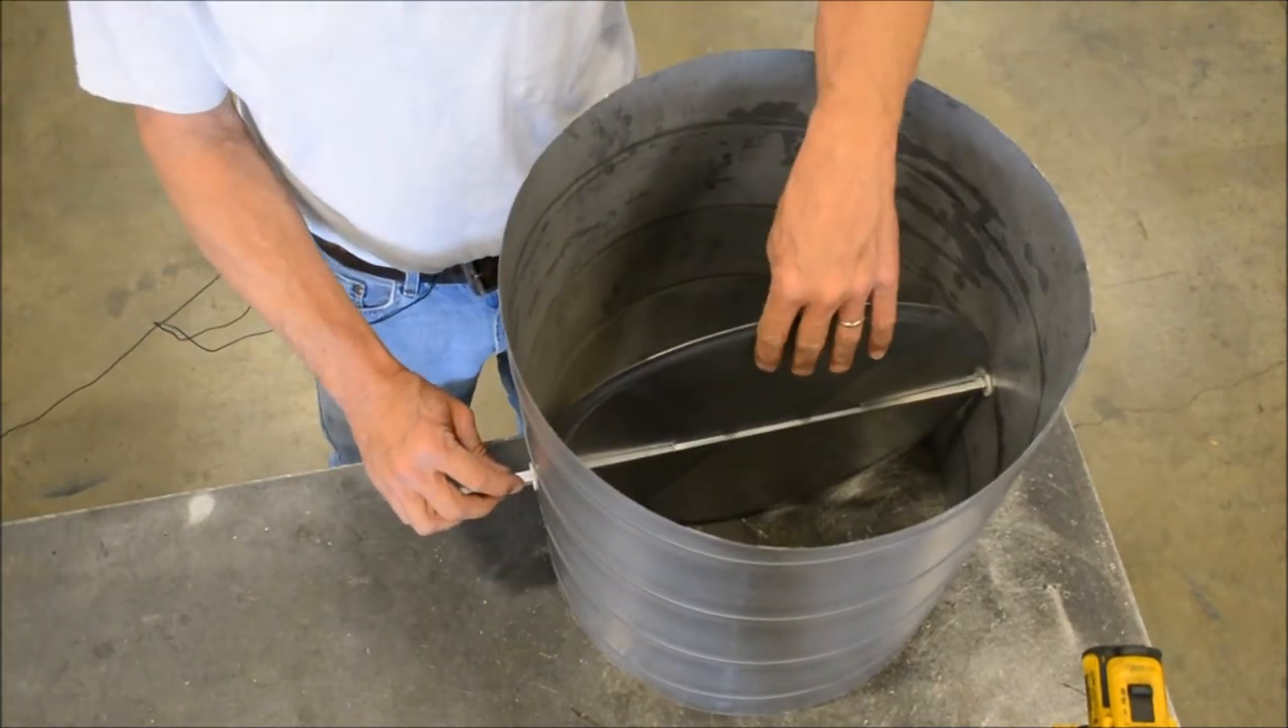These rods are a little tough at times there we got our rod installed.